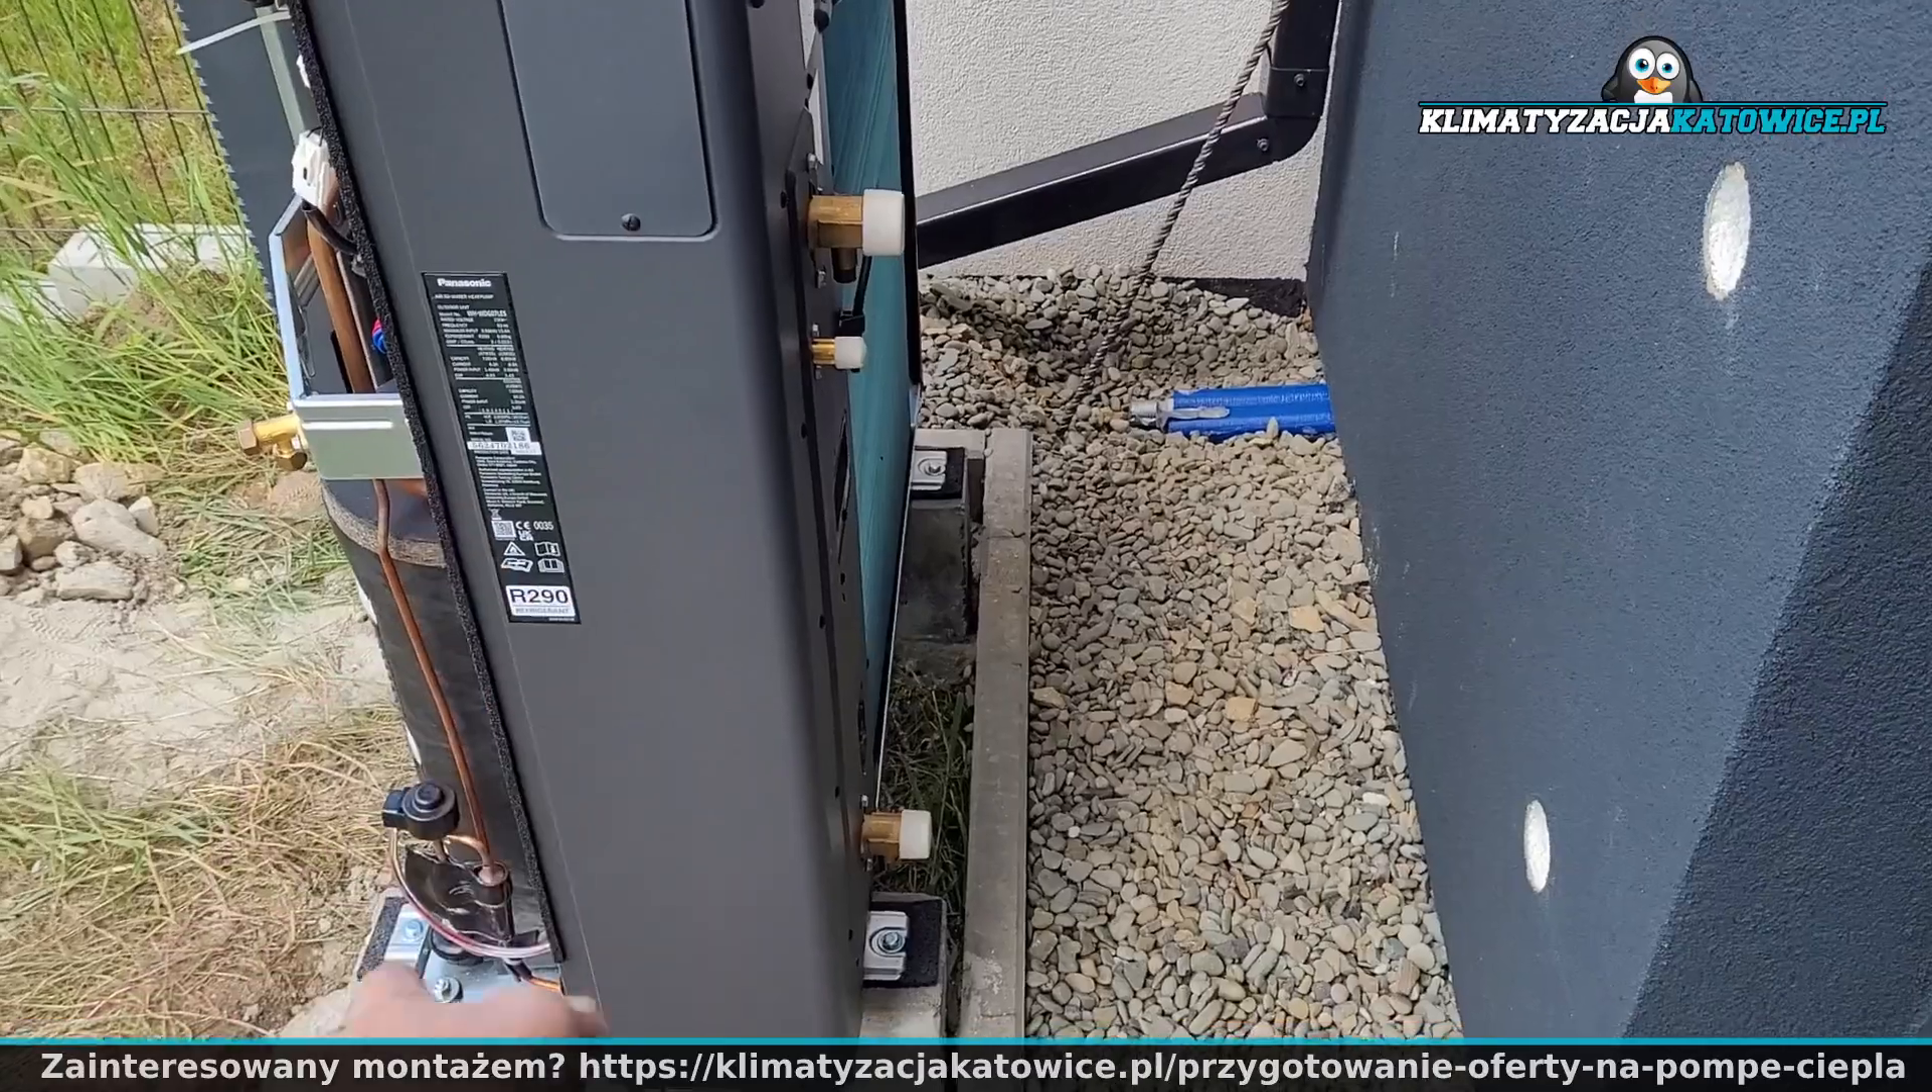Brakuje nam tutaj połączenia jeżeli chodzi o odnośnie agregatu z jednostką wewnętrzną.